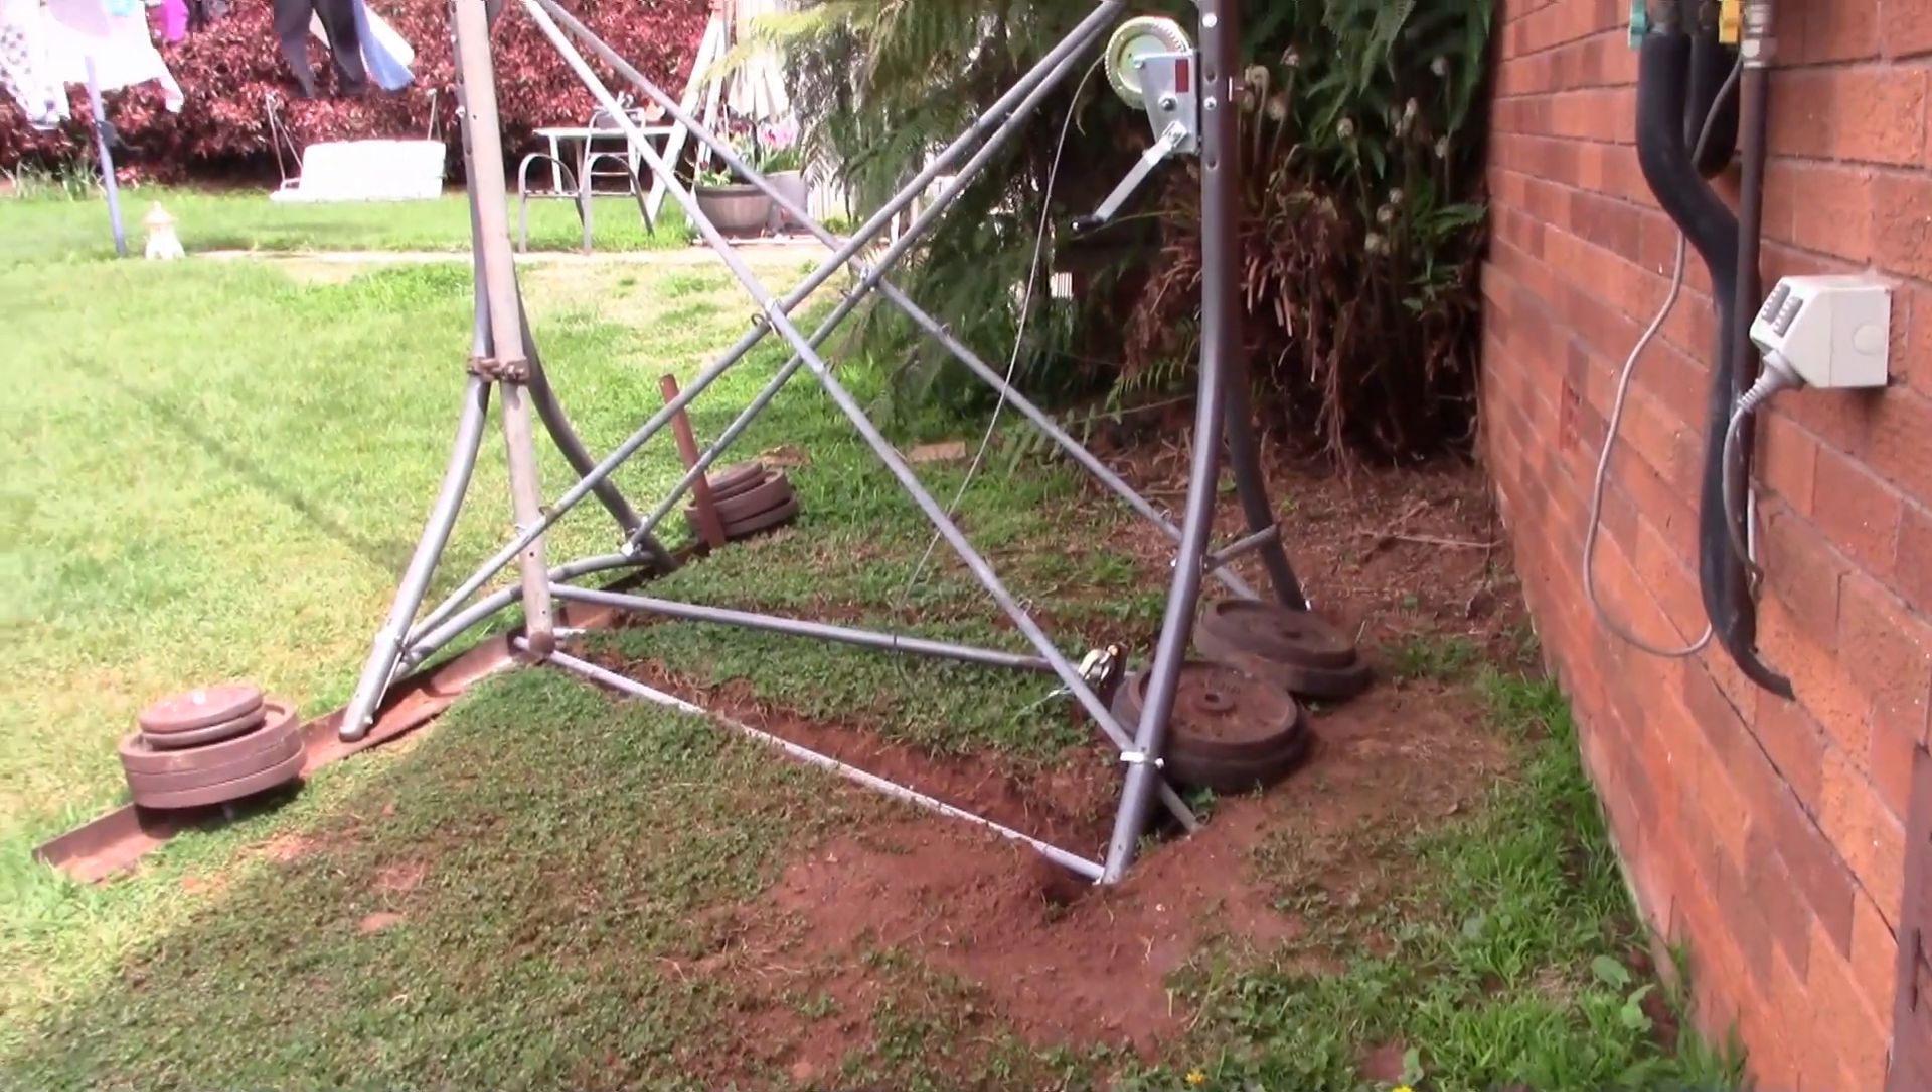So here you can see what it looks like once we put all the bracing on the frame.